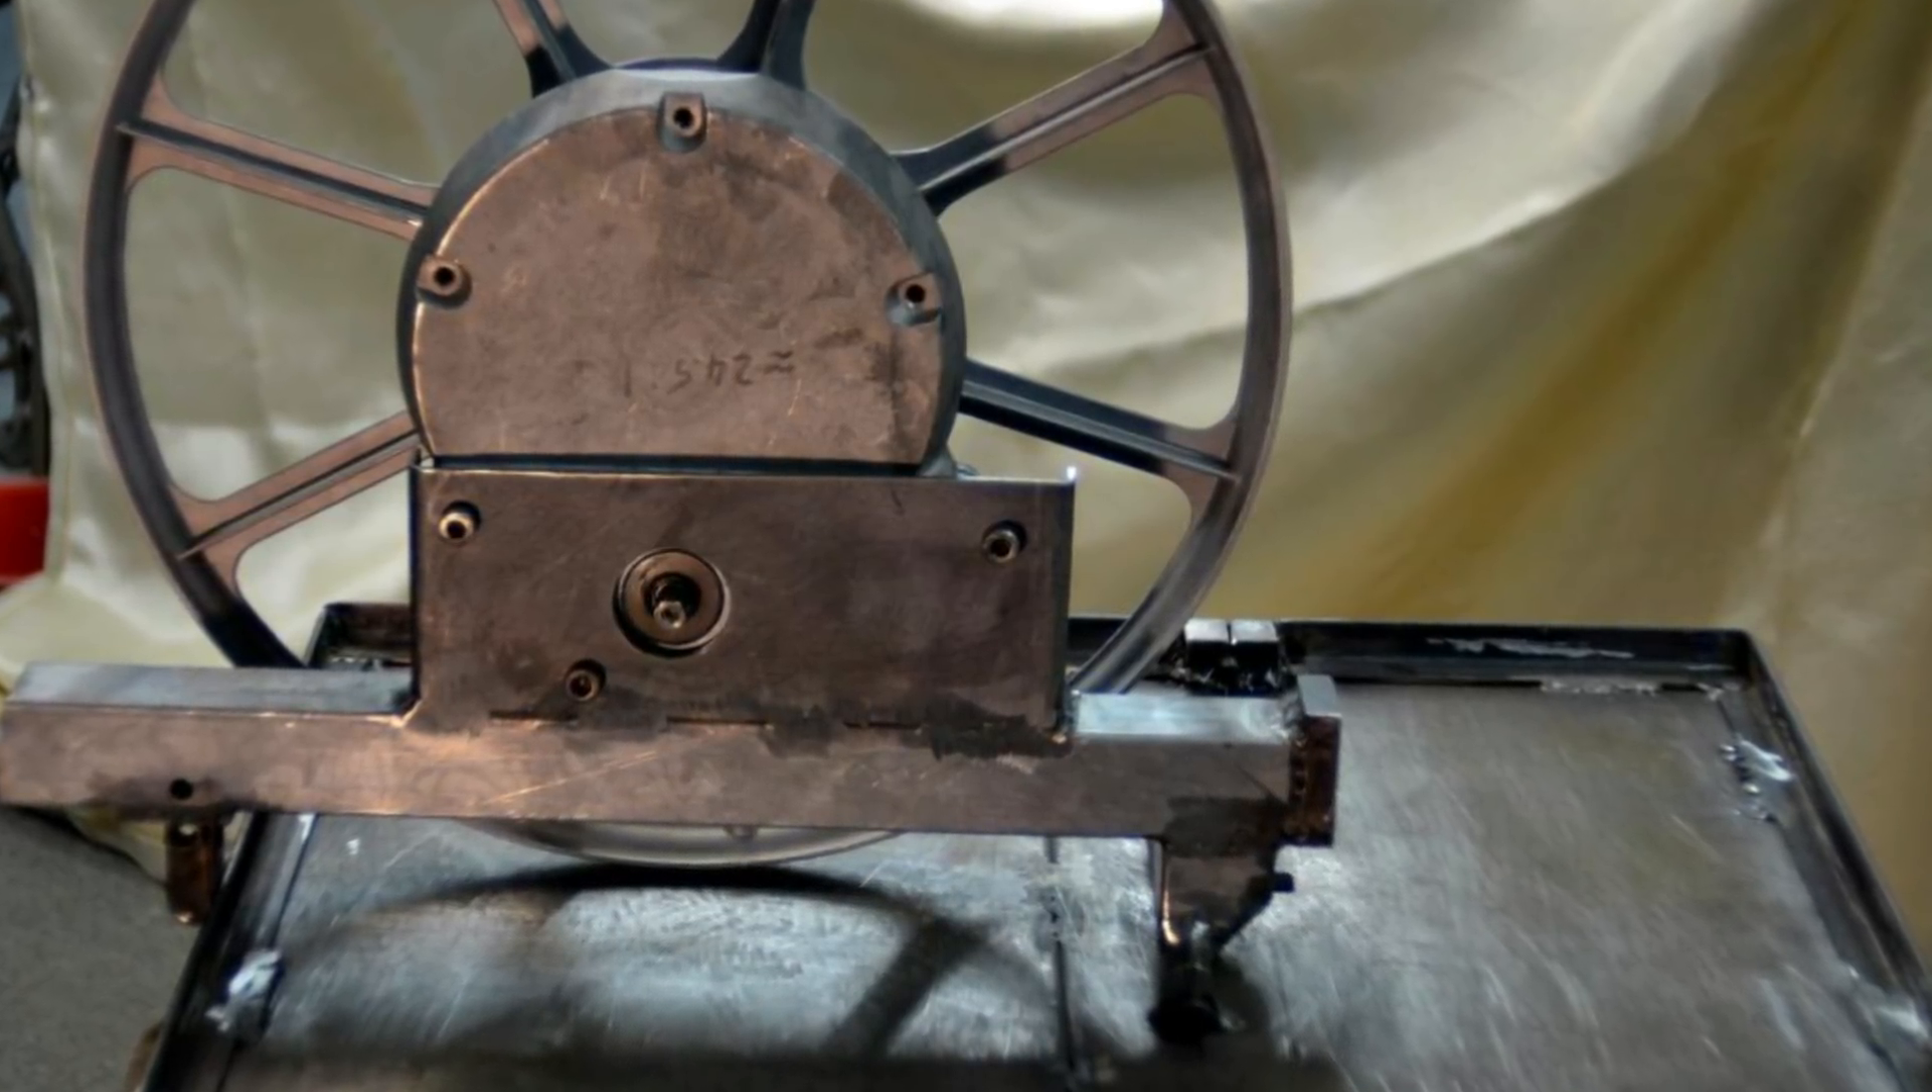In these upside down views we can see the gearbox and wheel bolted to the lower sub-frame.